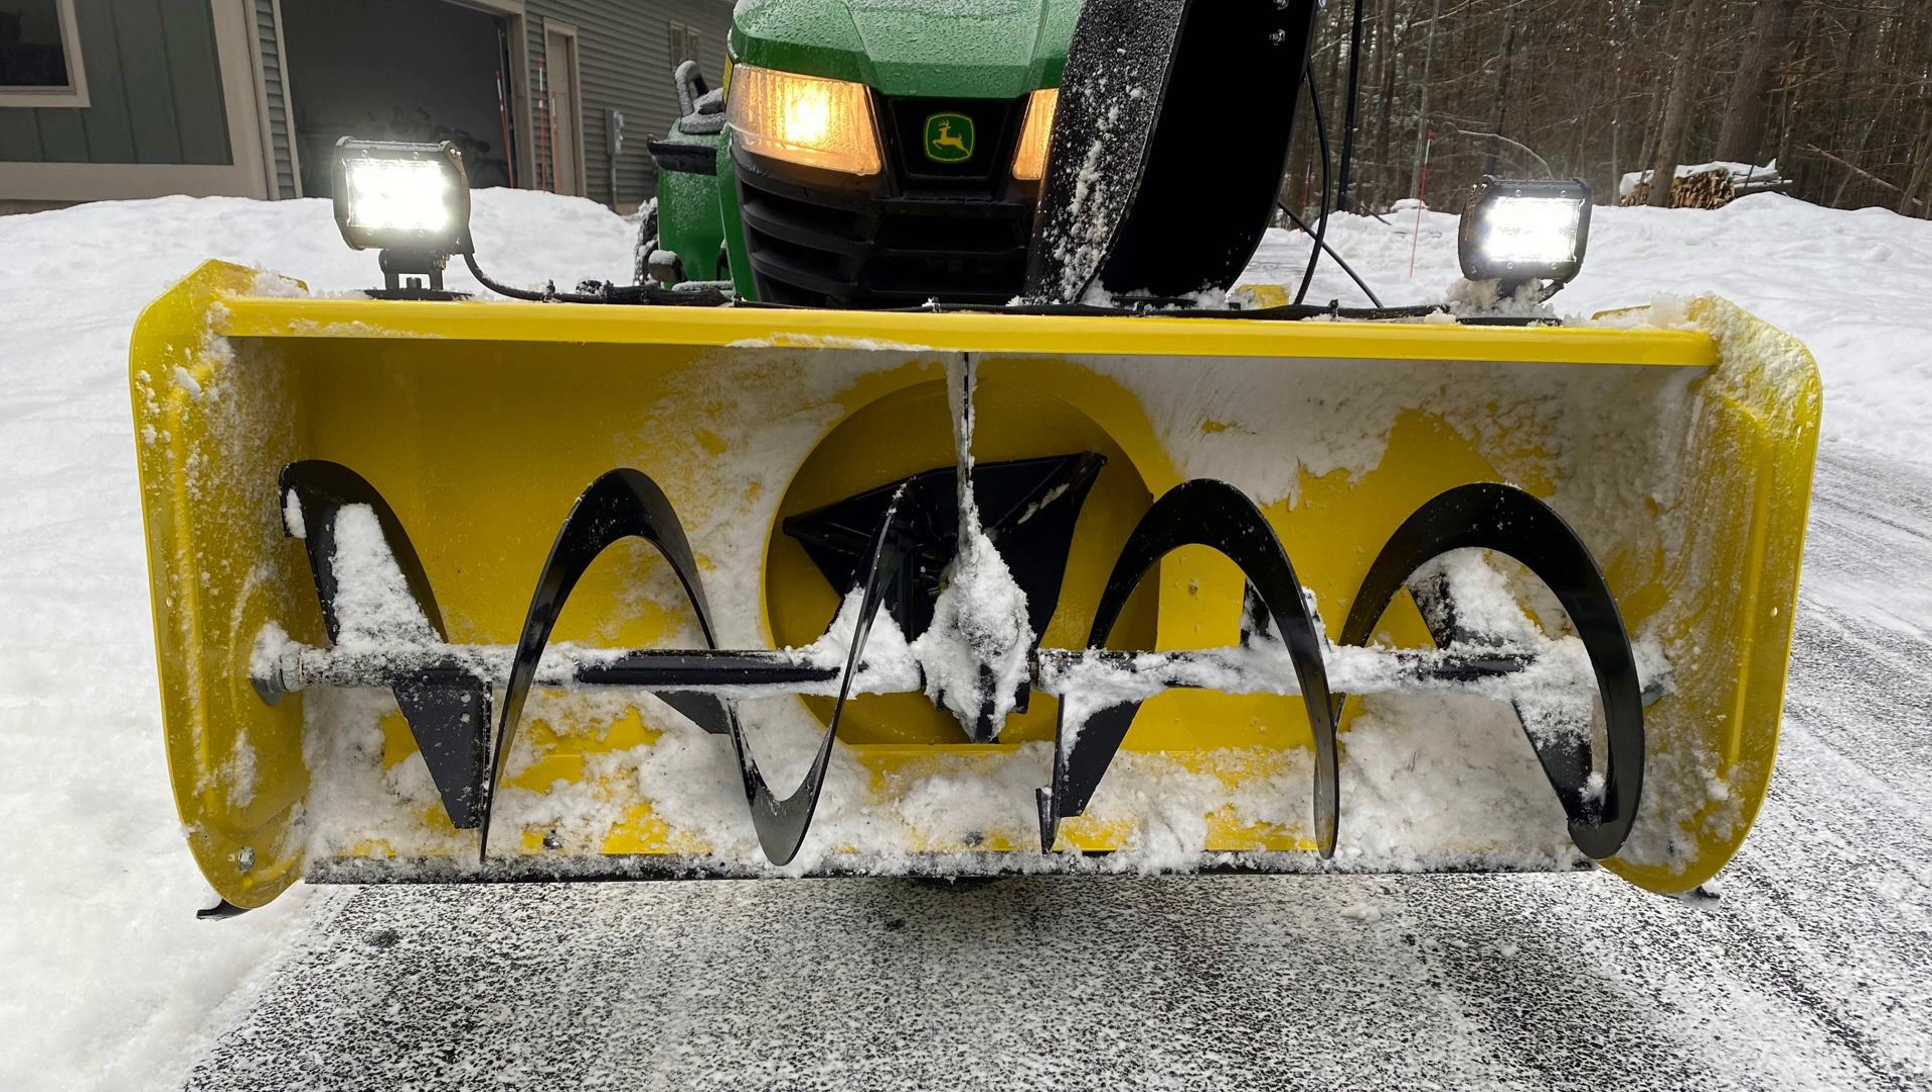You should now have LED lights on your snowblower and hopefully you'll have much safer and more productive snow blowing at night.